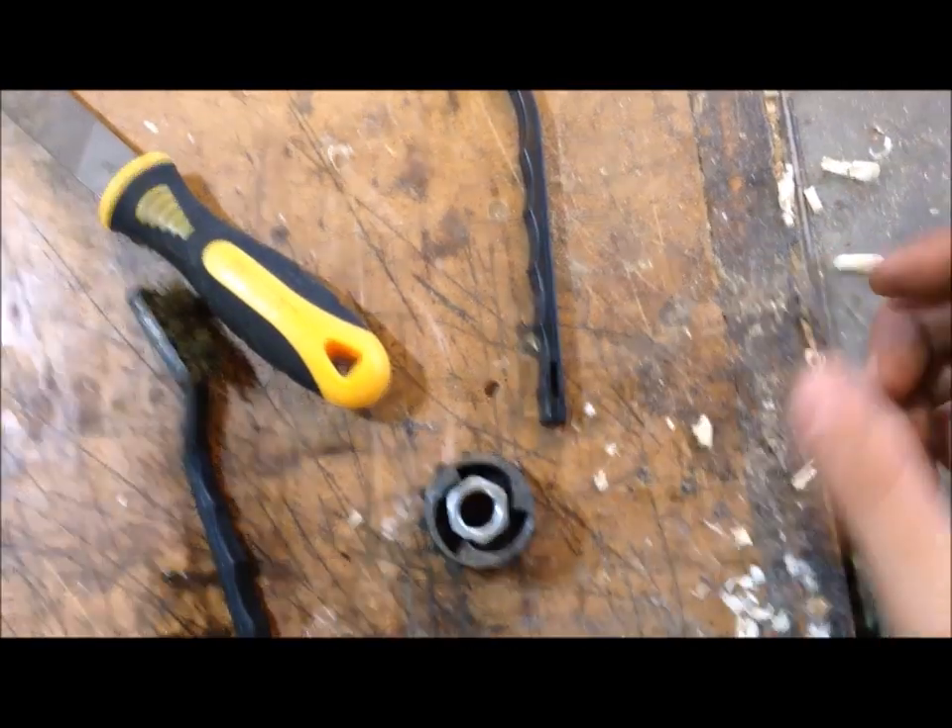So this half inch nut actually fits in there just about perfectly.